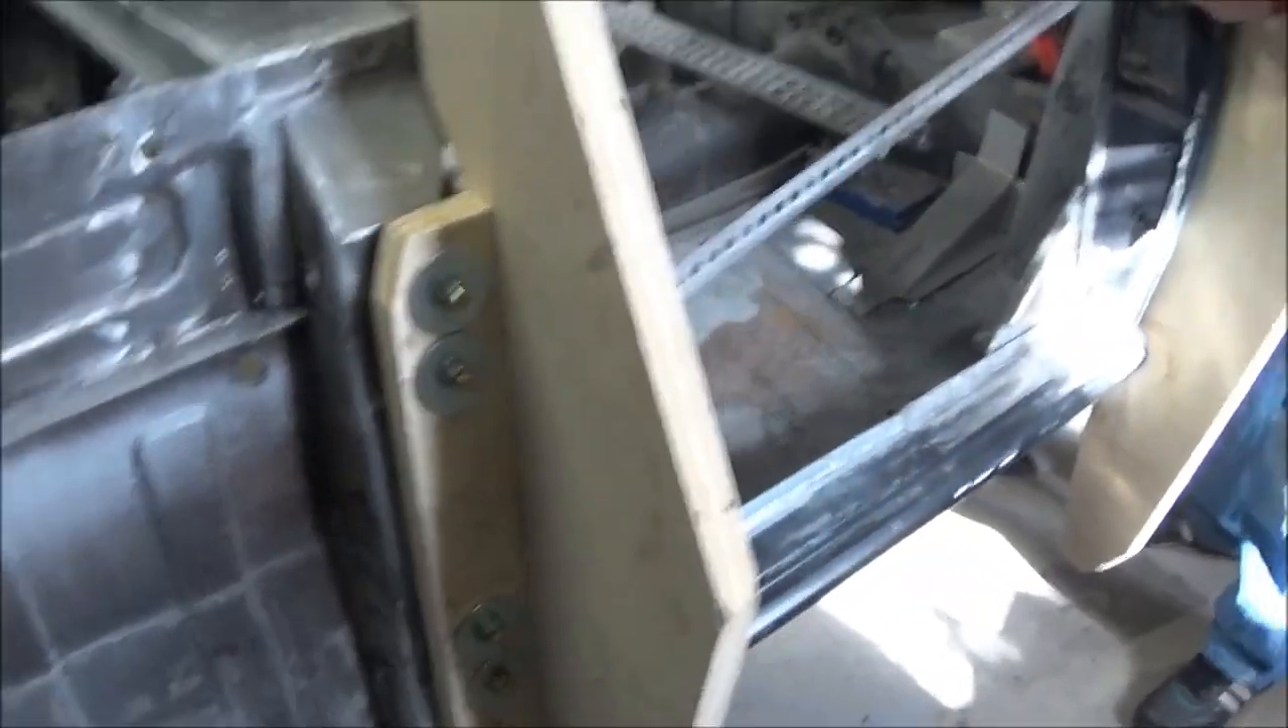Ellen's got the first, uh, wooden piece attached. It looks something like that.